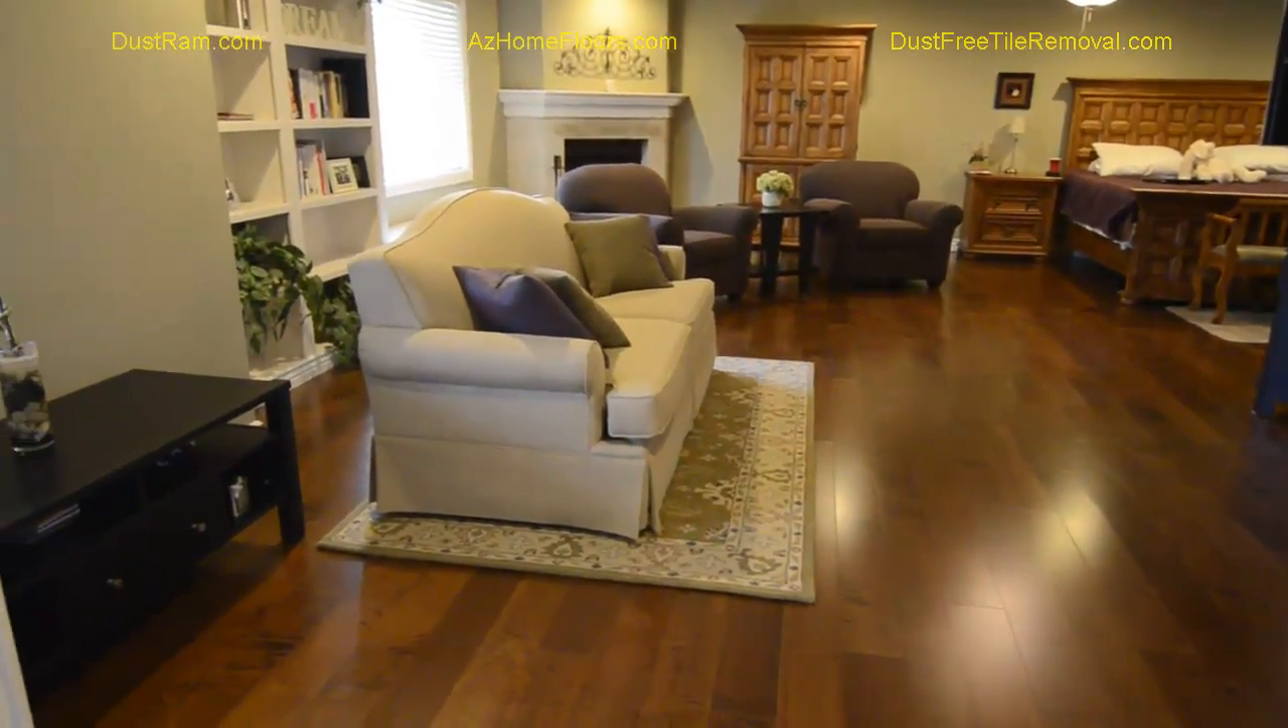Well, this is the completed master bedroom area. As you can see, it has completely changed the whole look, having this wood floor in here.